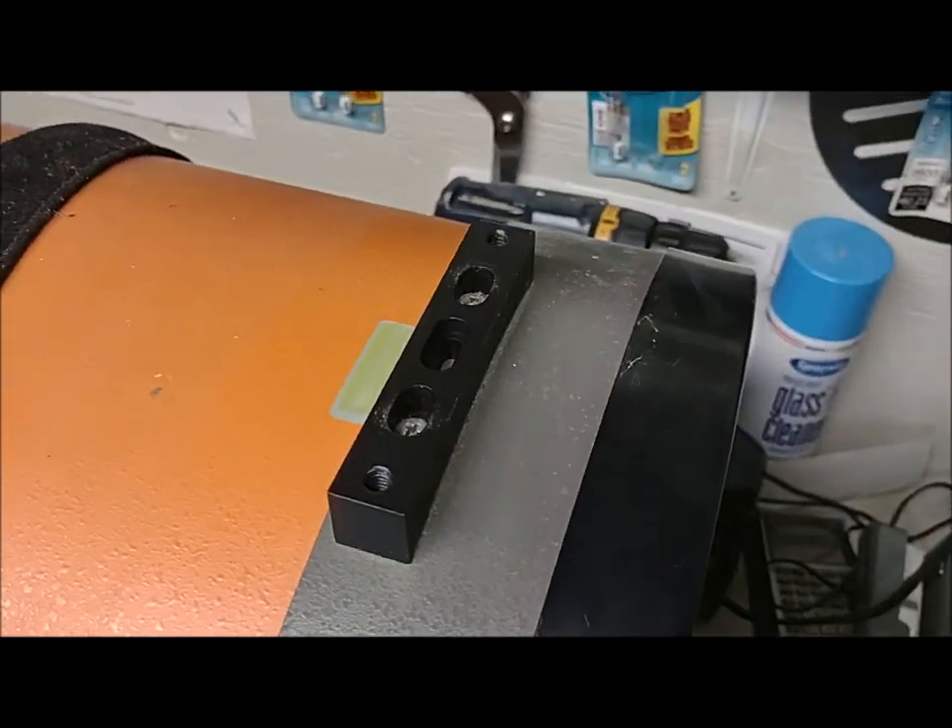With the bar off all we have are the tube mounts on there.